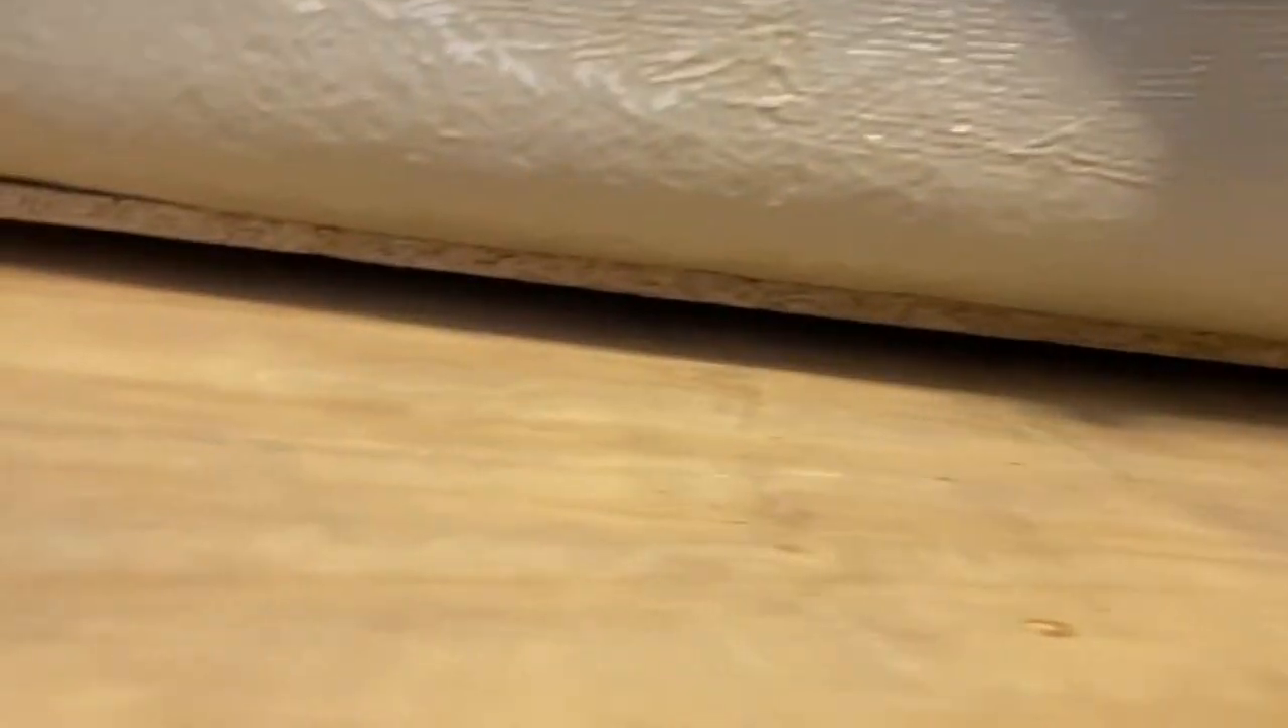You see the gaps over there you know that gaps tell me the best way to install the top would be to shim it underneath.